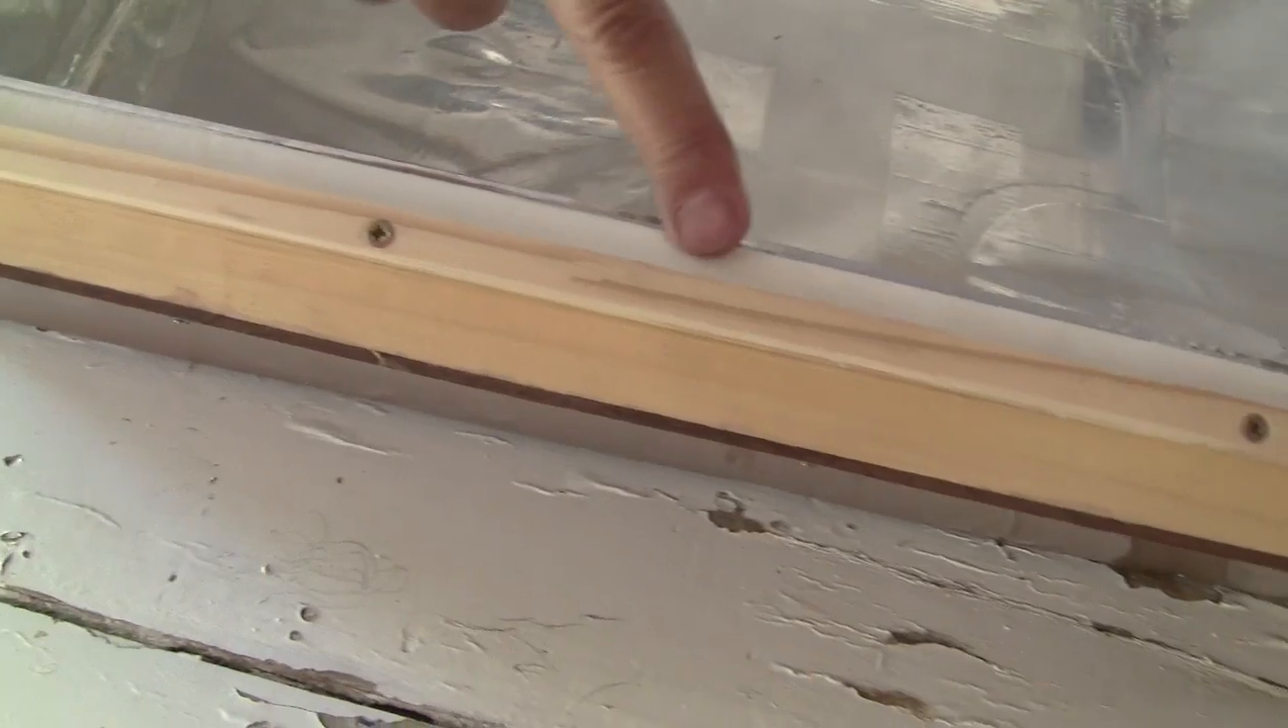Ya le hemos armado todo el contravidro, el marco y le hemos puesto el correspondiente burlete.